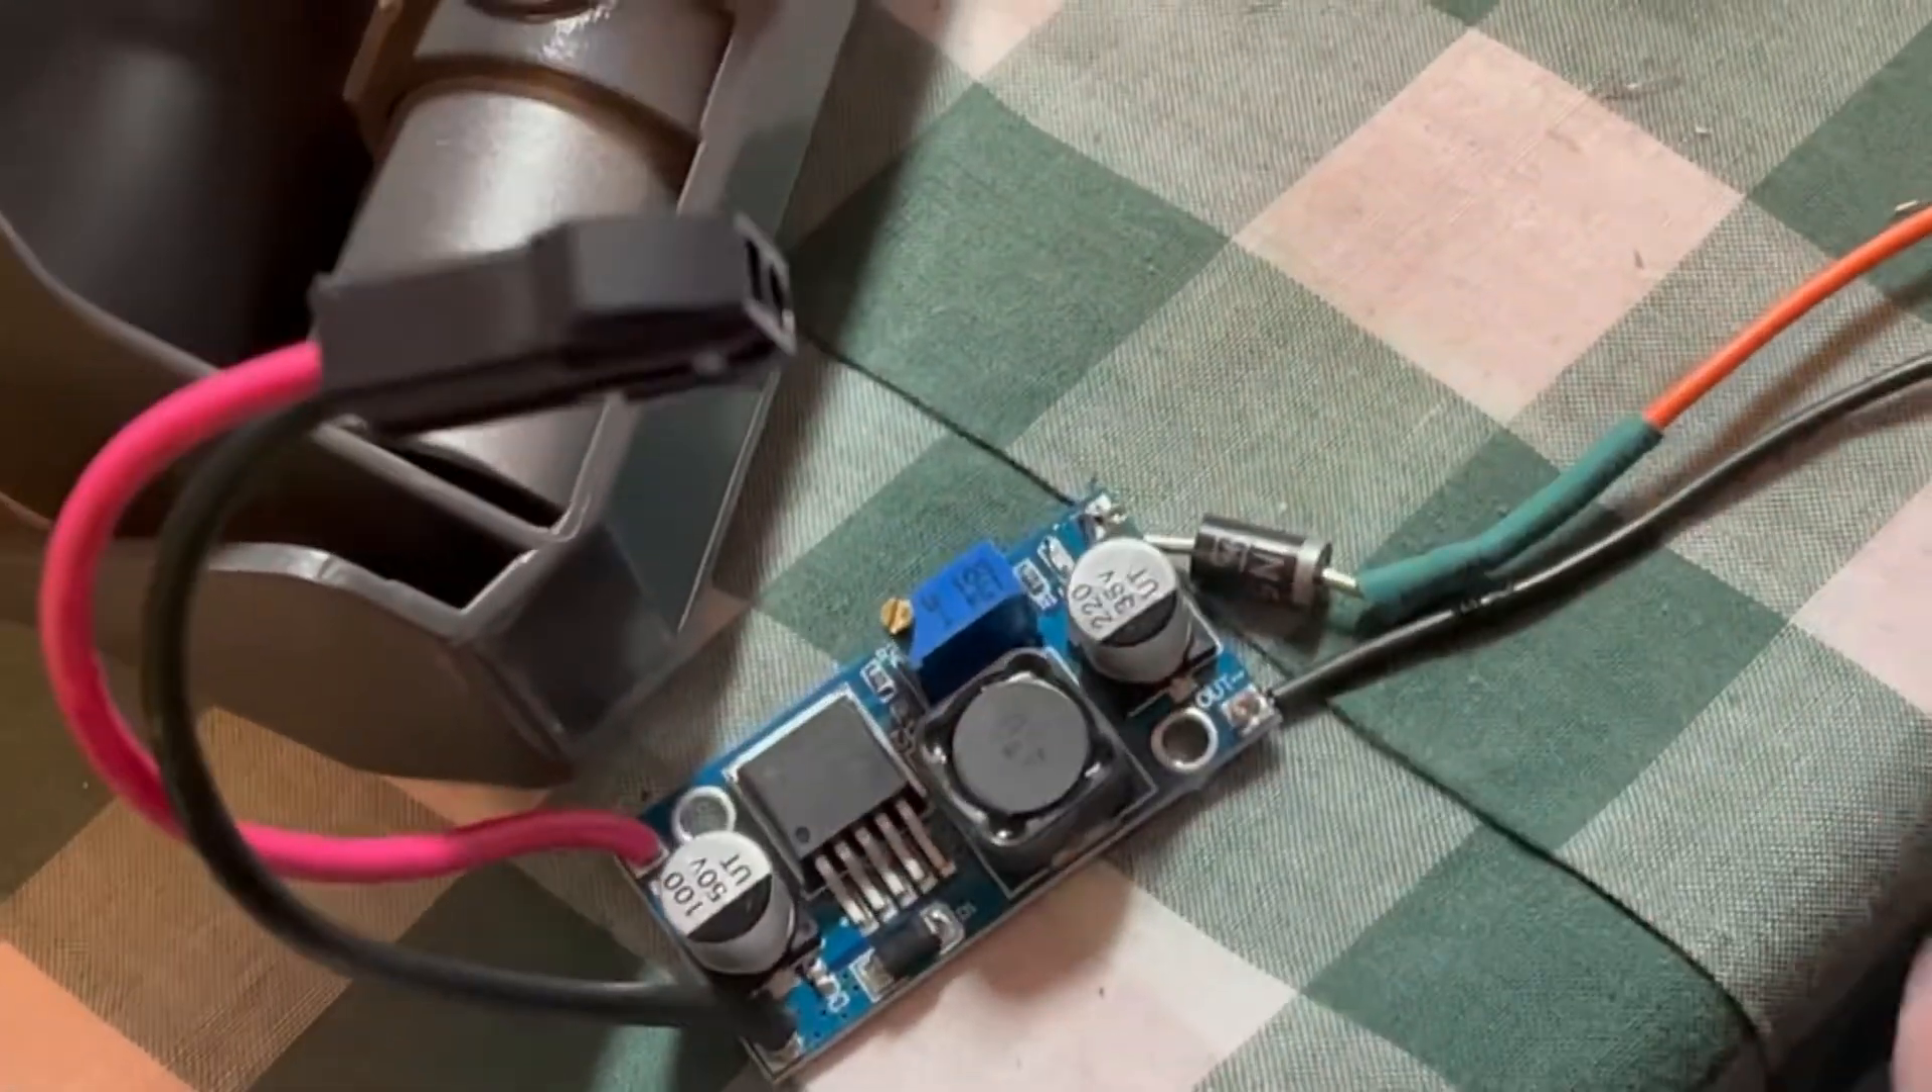I've put in a thousand volt reverse voltage diode on the output of the little buck converter.